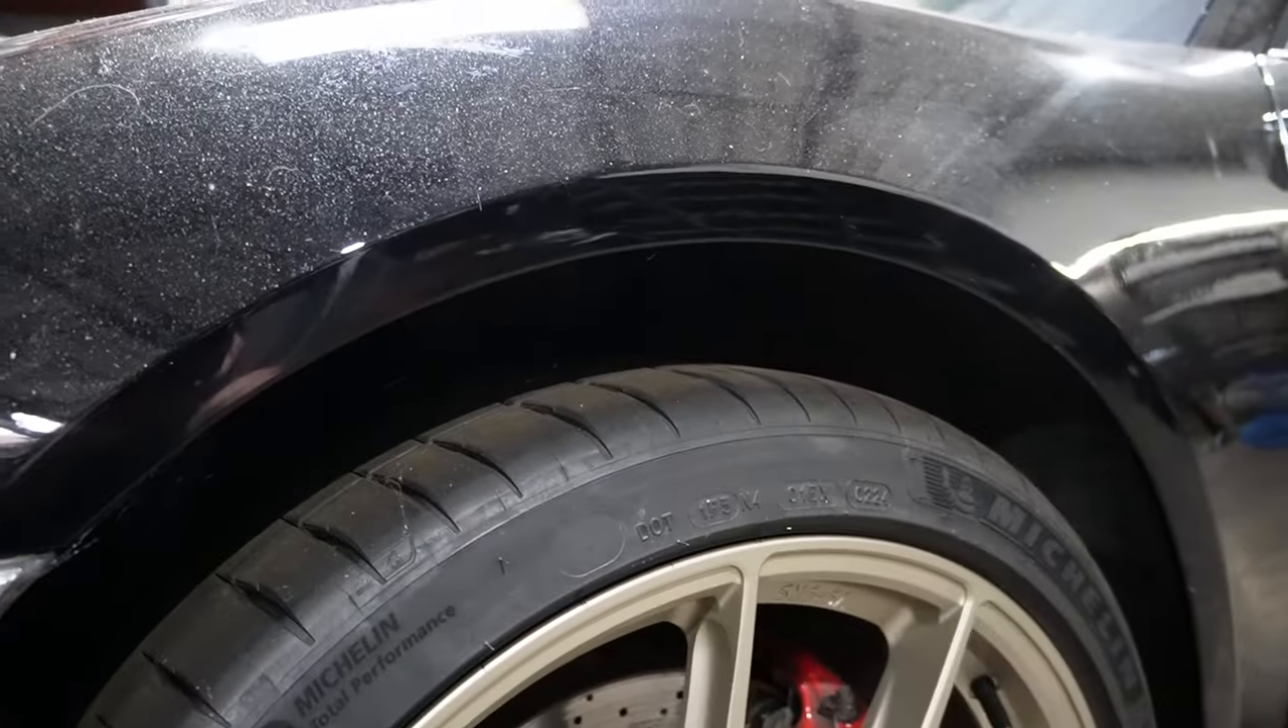But for this car right now, at the current height, it's probably, say, at the same height as the E91M3, but as you guys can see, it's got a monster gap.